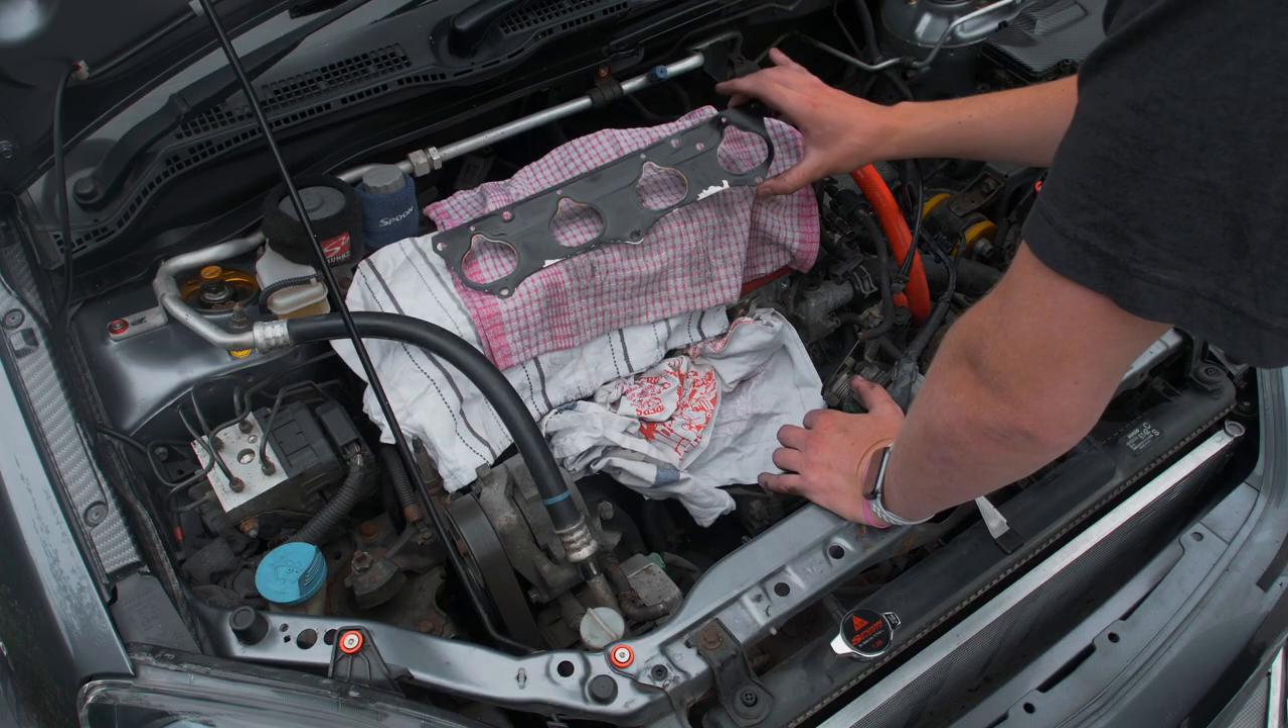Now that the inlet manifold is out we actually need this gasket.